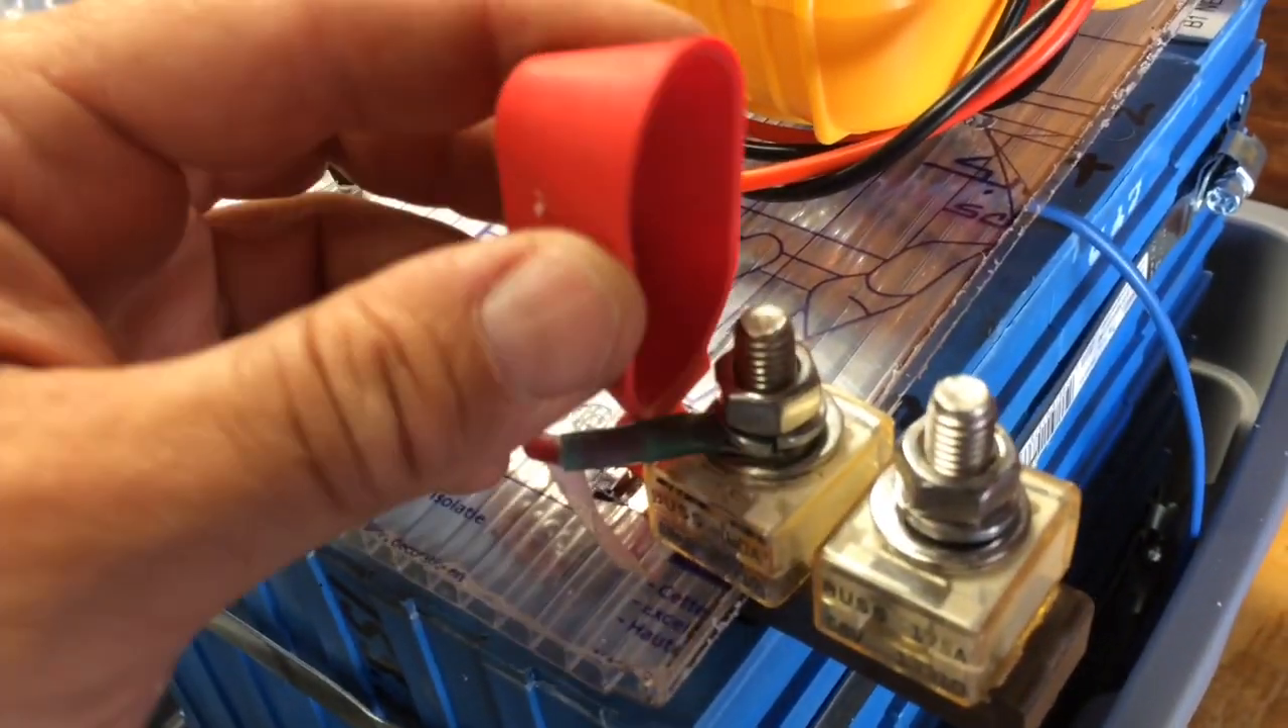And then I've got MRBF fuses integrated onto the battery.